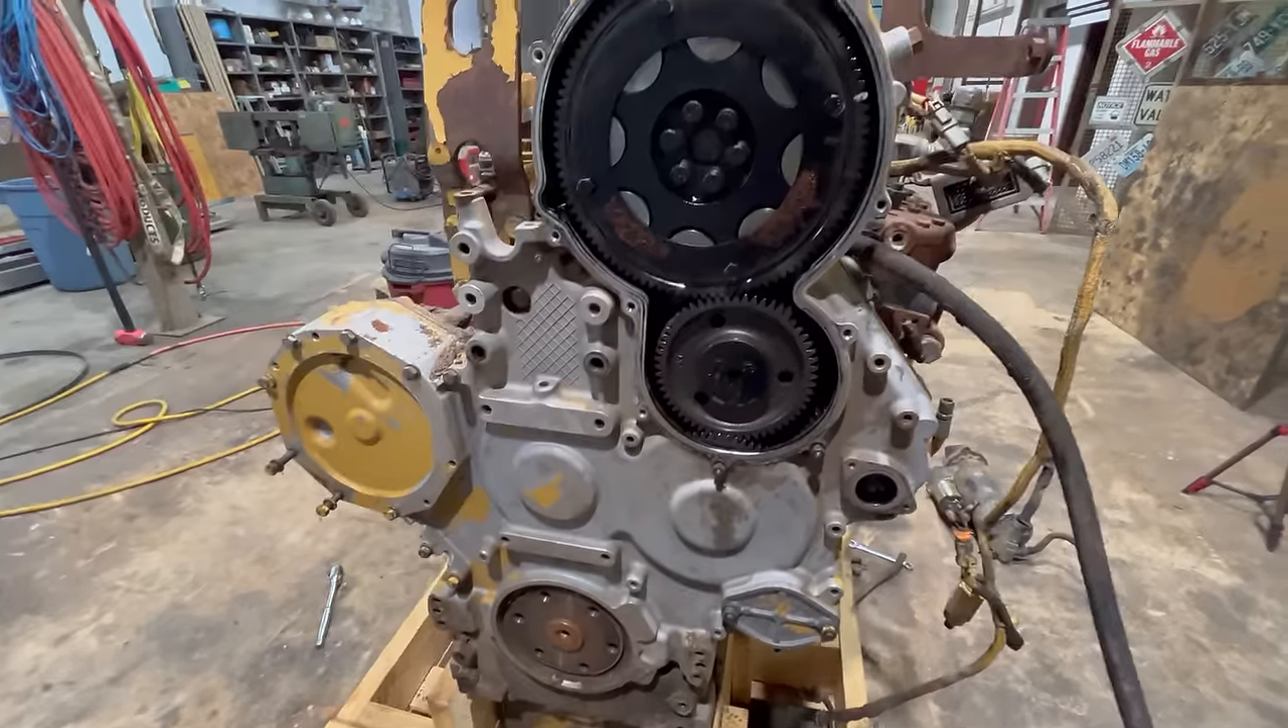I pulled the peanut cover off there's the cam gear.